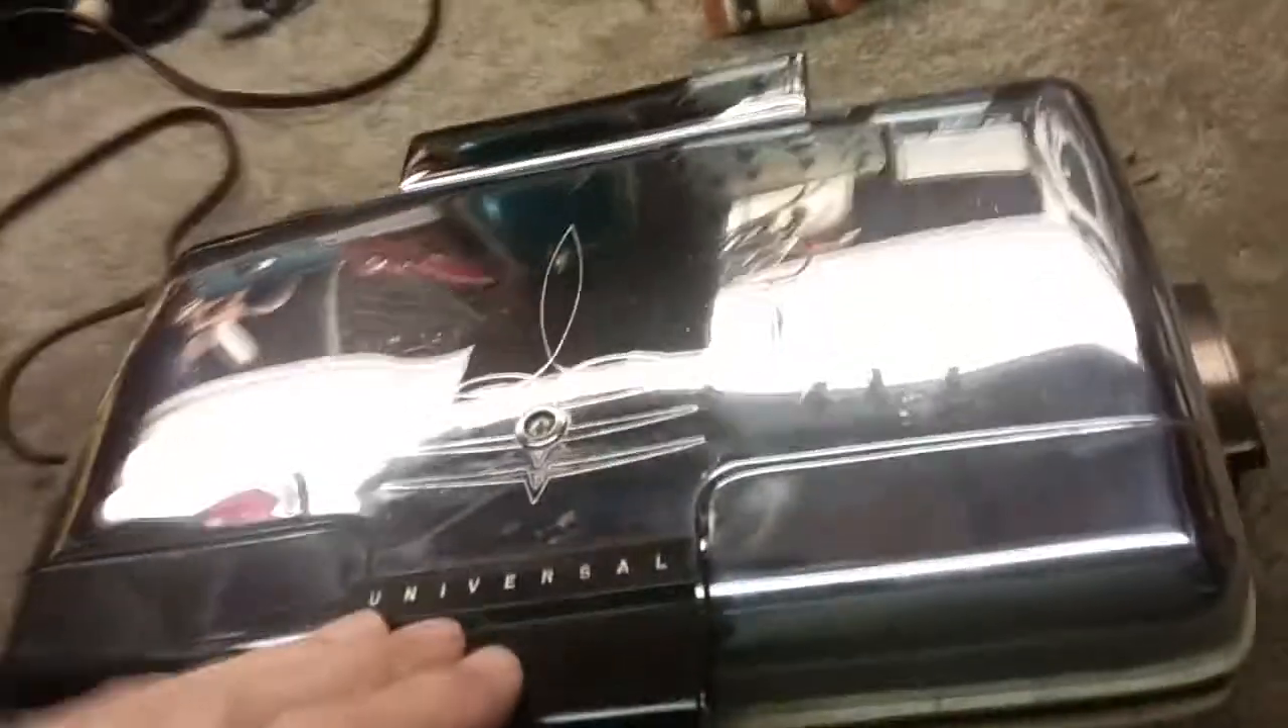I've got this universal waffle iron back together.